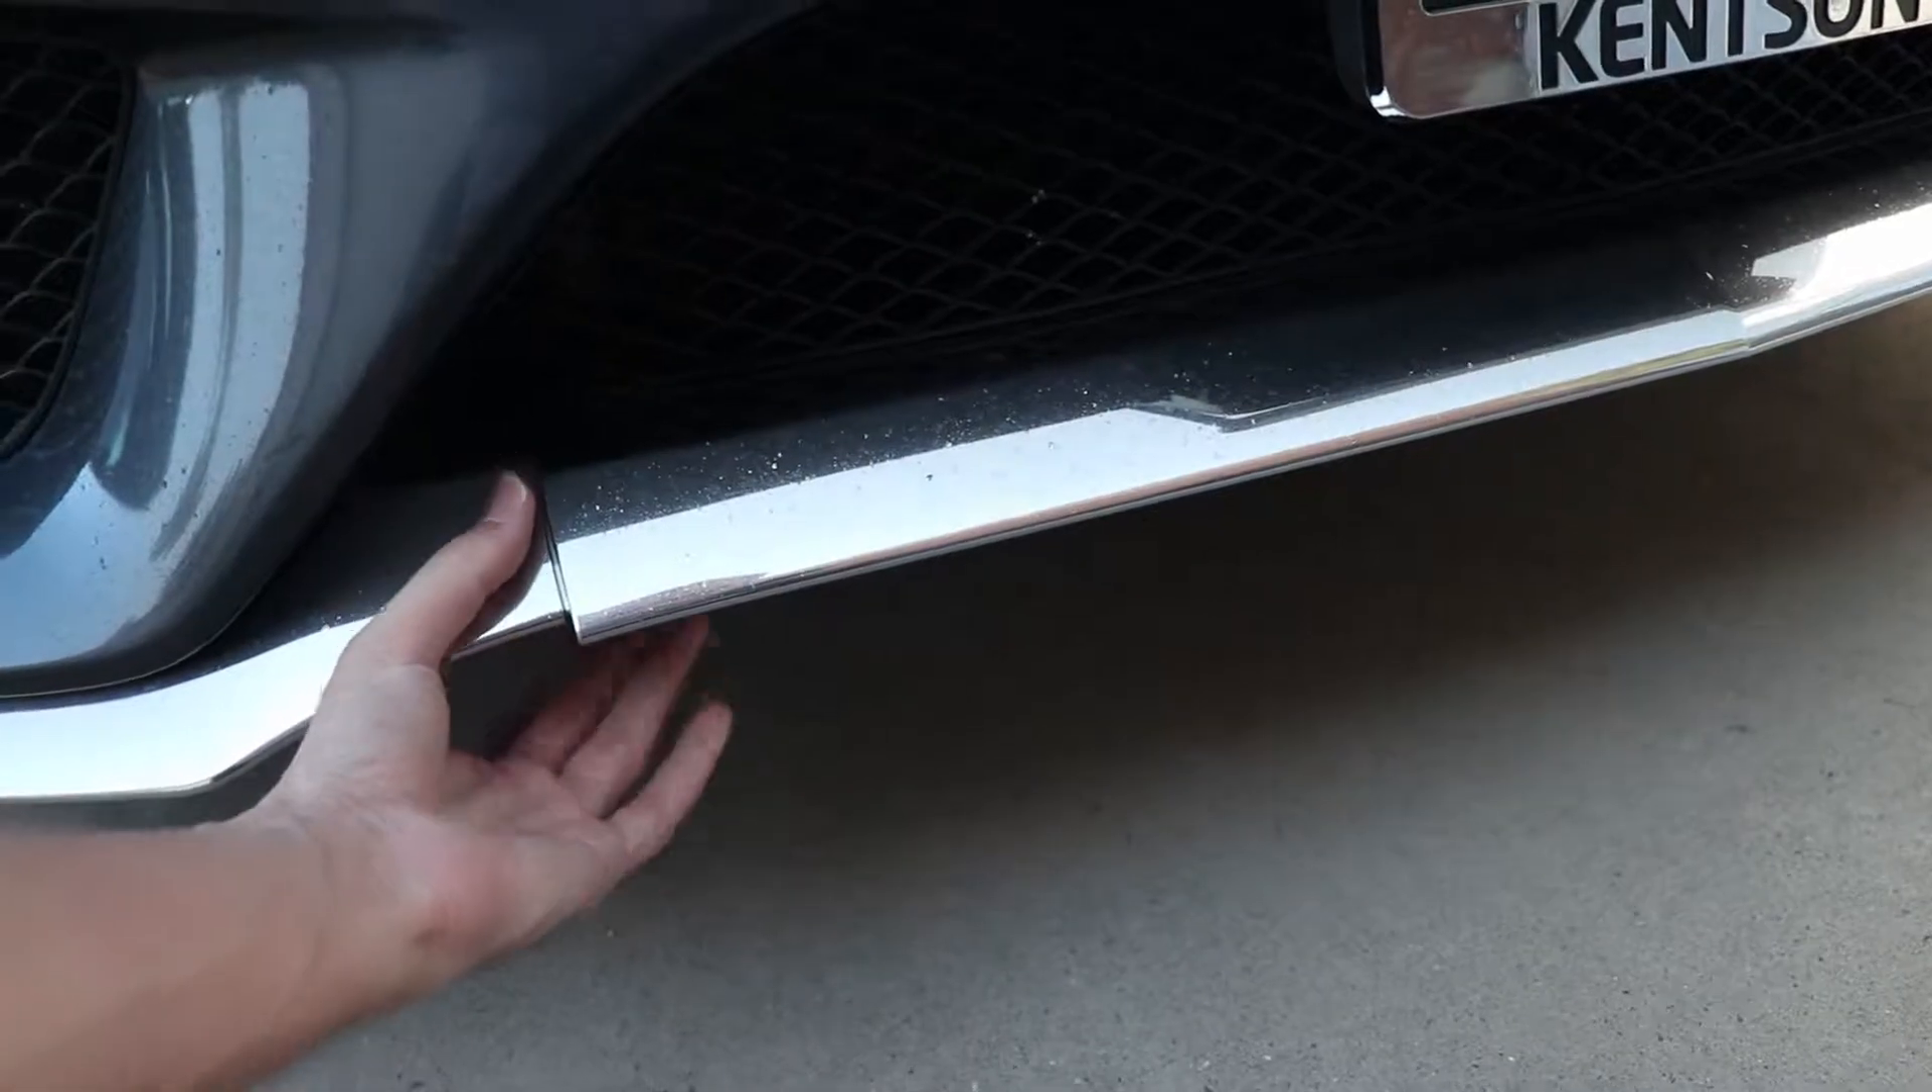Also, this front piece of the bumper here, this whole thing right here, this is actually sticking out. I've looked underneath. It looks like the tabs might actually be broken underneath so it doesn't hook in right.